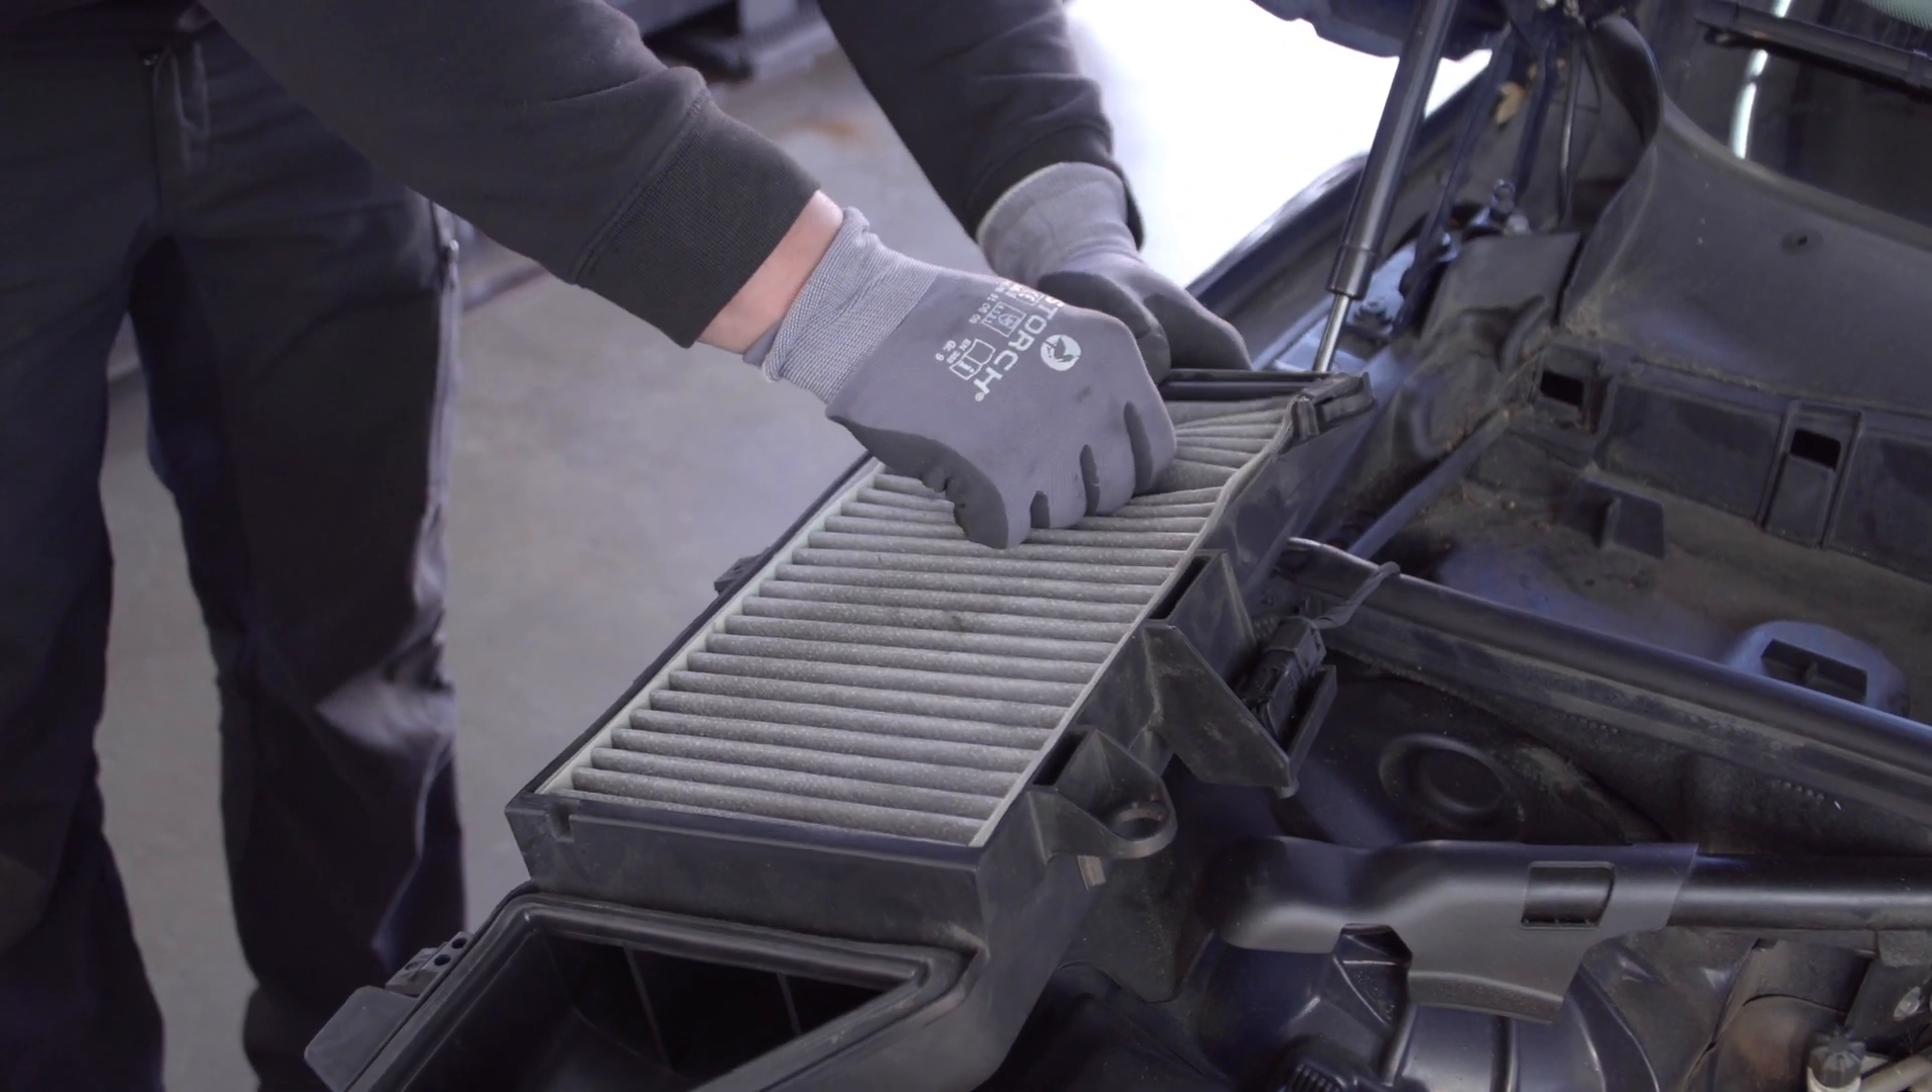Und hier sehen wir auch schon den Filter drinnen.